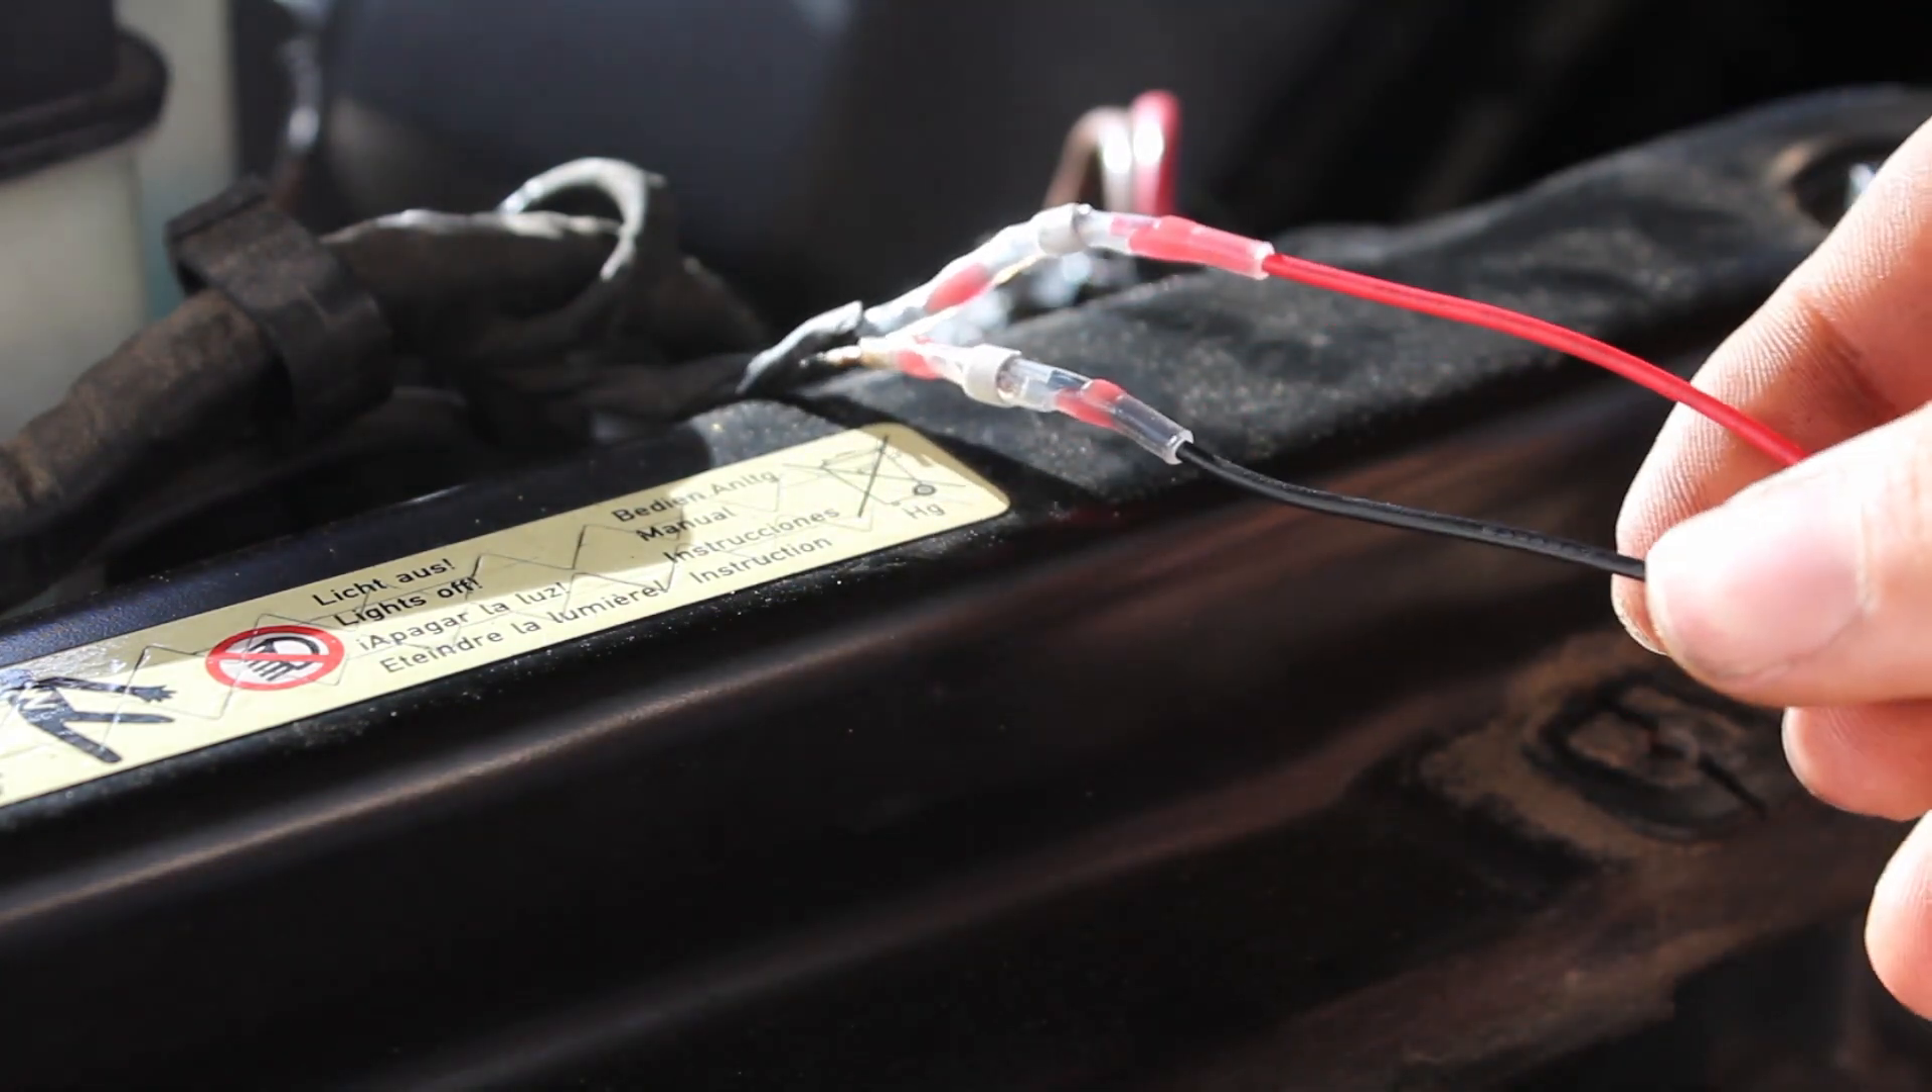So, wie ihr sehen könnt, habe ich die Kabel jetzt hier zusammengelötet mit meinen Lötverbindern.